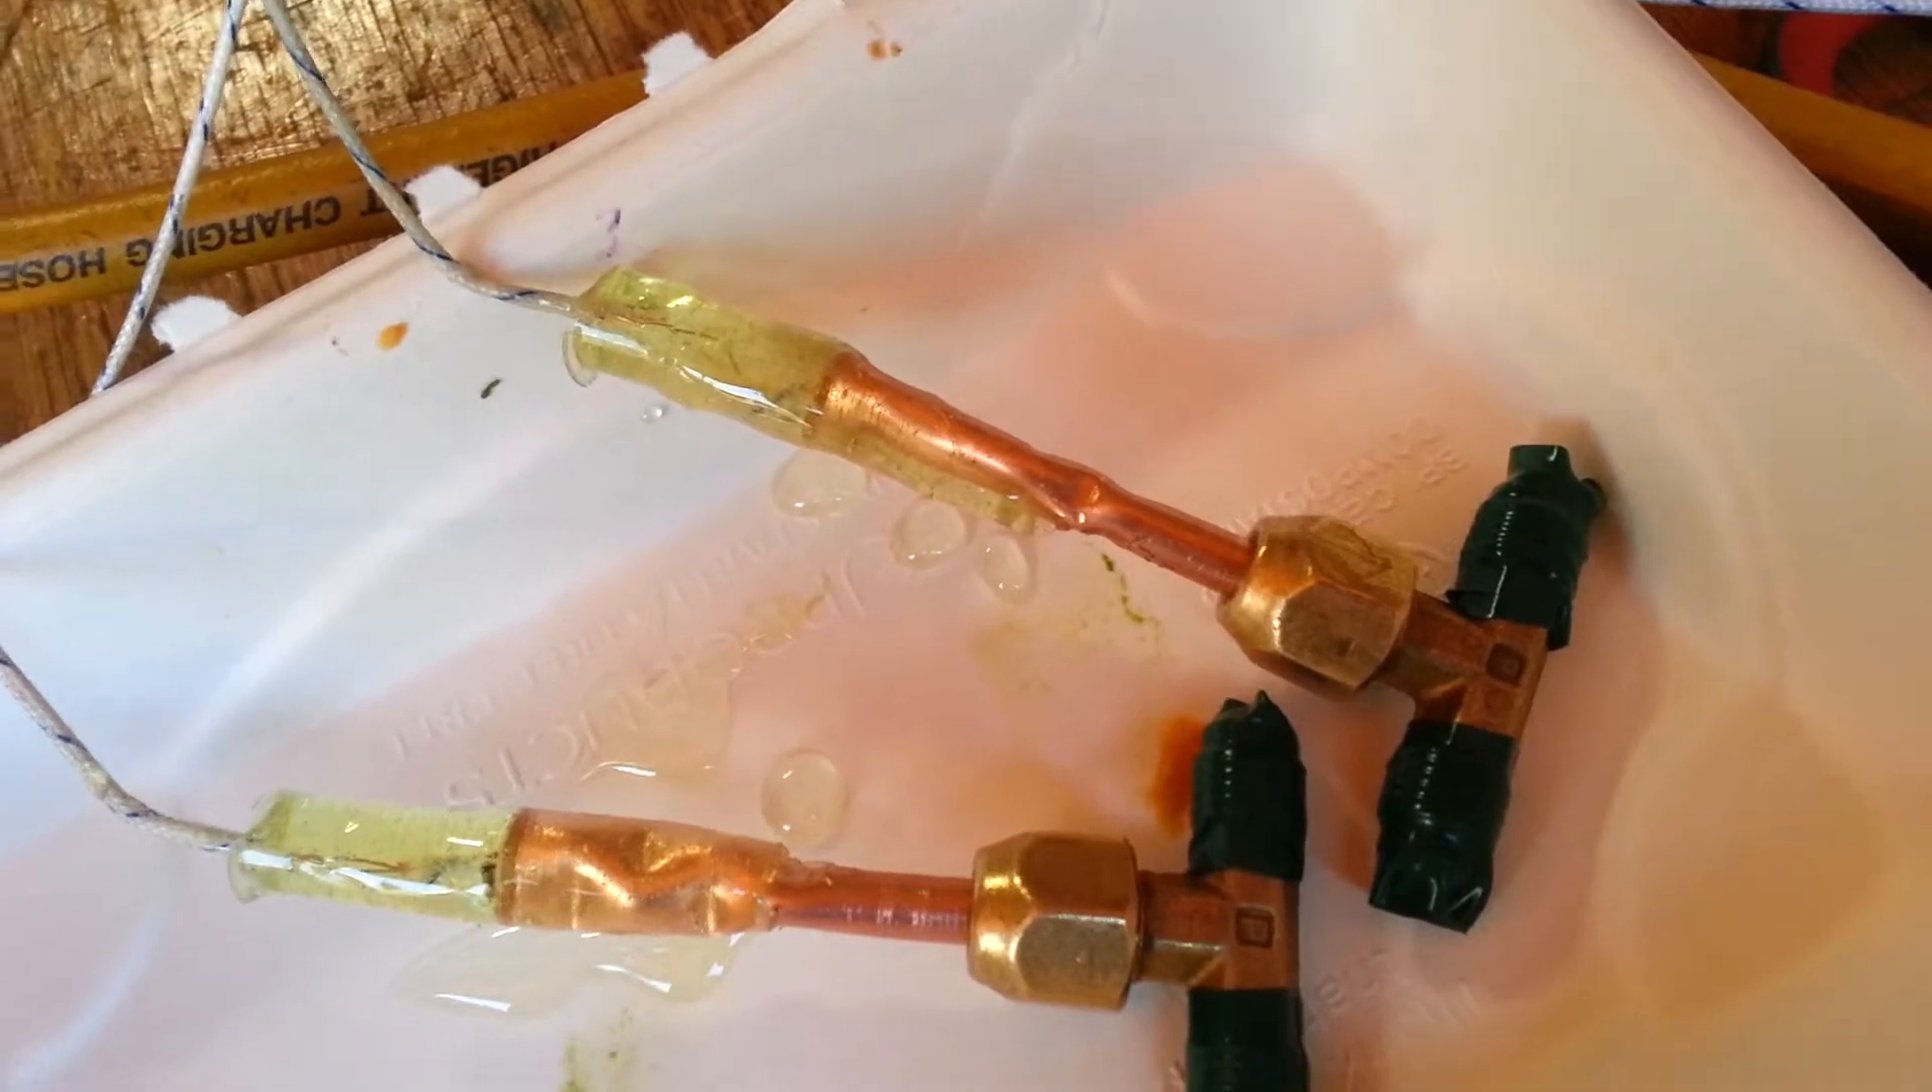I made a short stub out of a quarter inch copper. I flared both ends, but only put a nut on one end so I could fix it to the fitting to the the T.